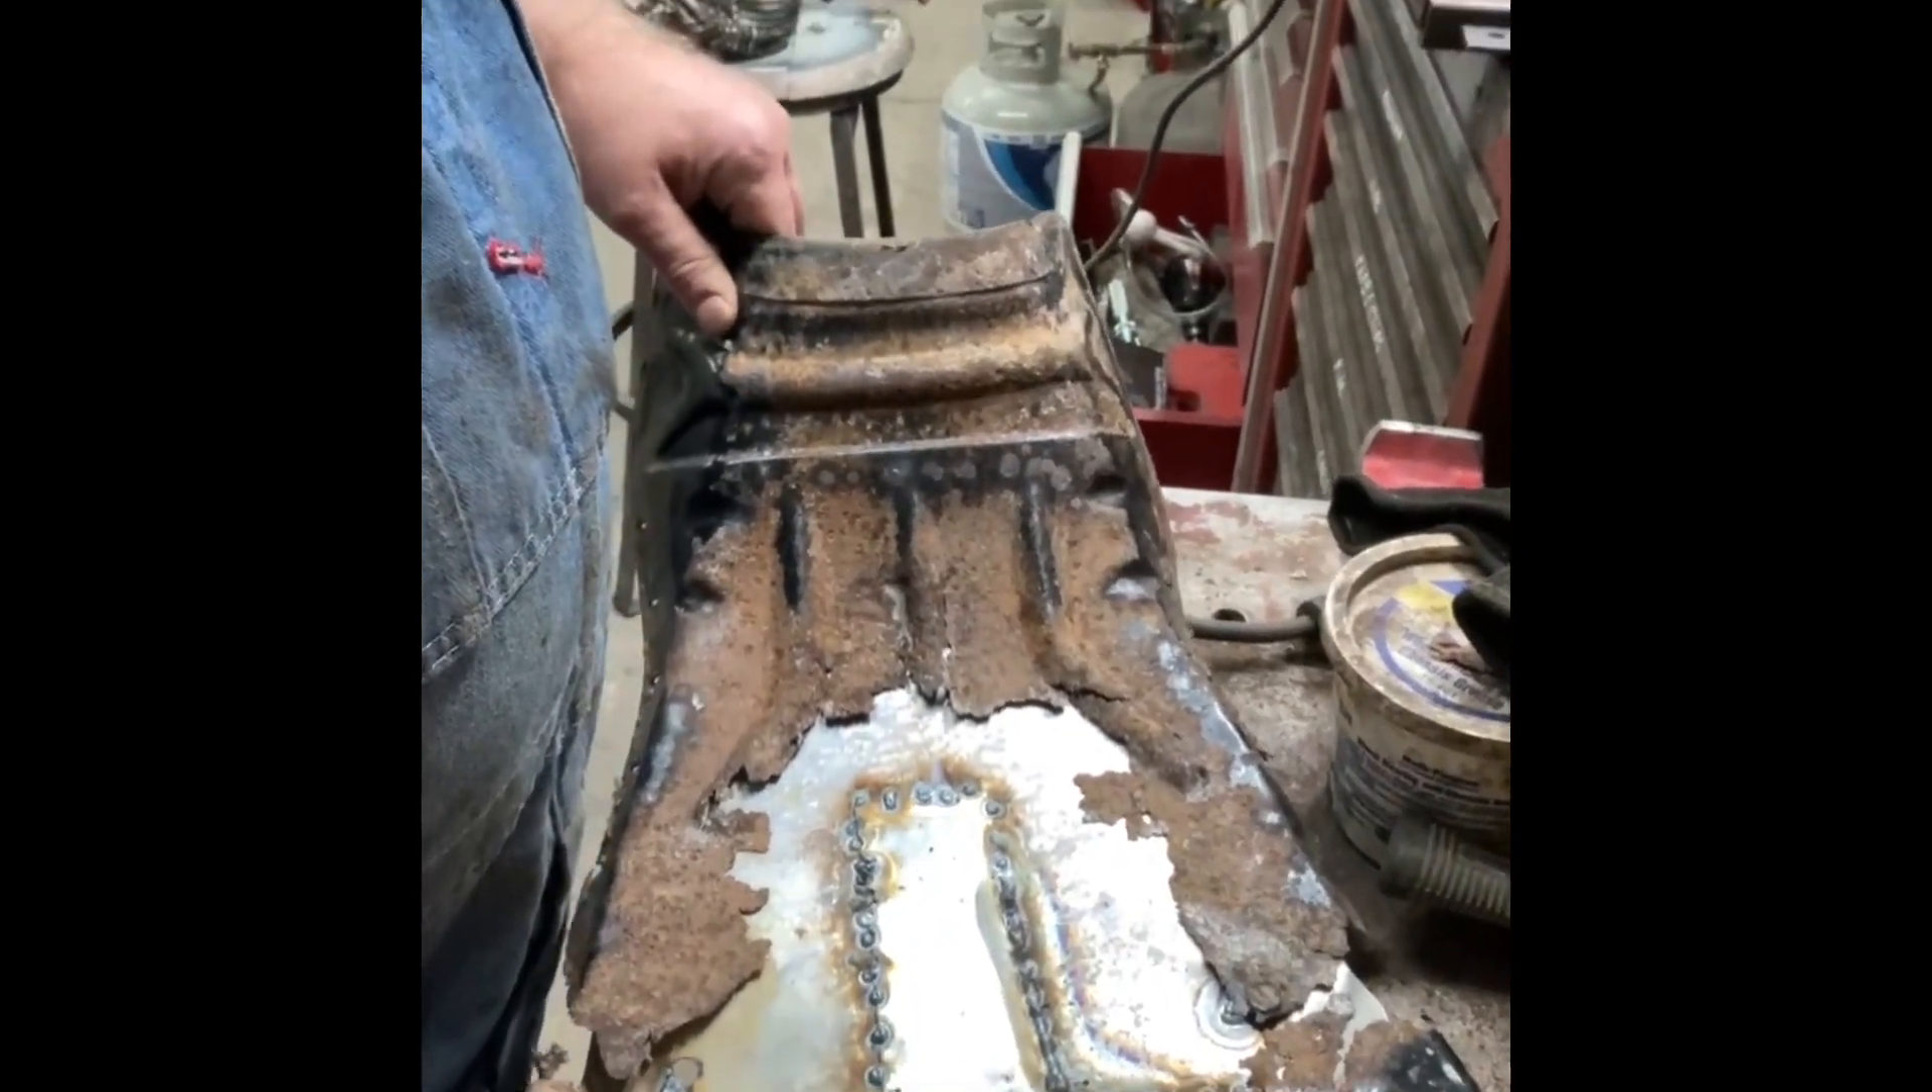So as you can see here in a moment, I have this pan welded in and it's it's getting some strength to it again.